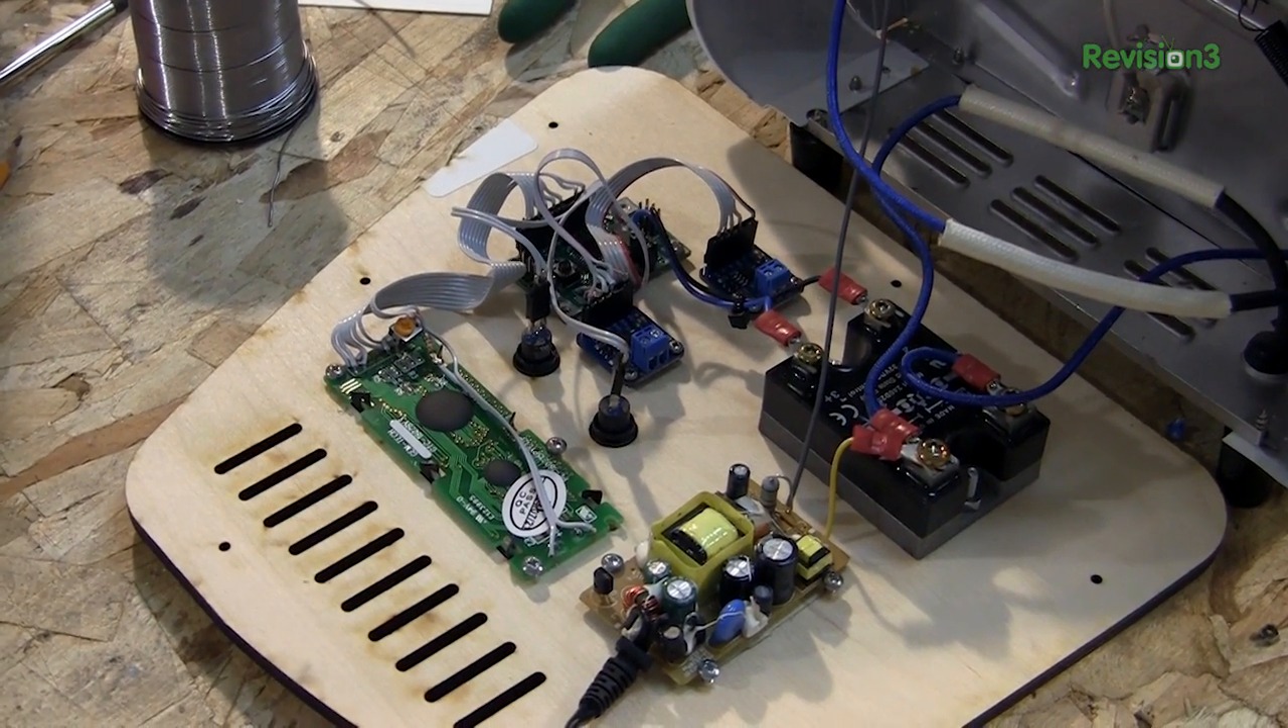All the components have been mounted to our end panel so we can see how this is going to go together.